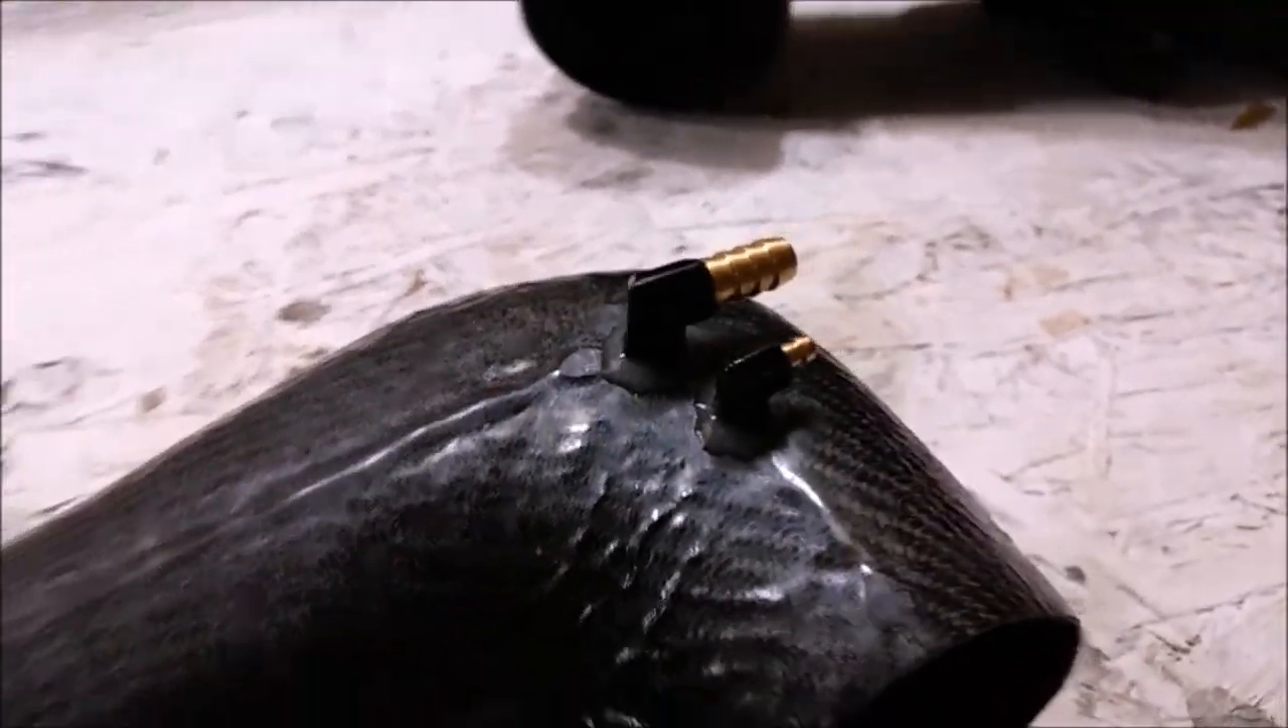And that is our finished product we've got both barbs epoxied in and I have them painted black.